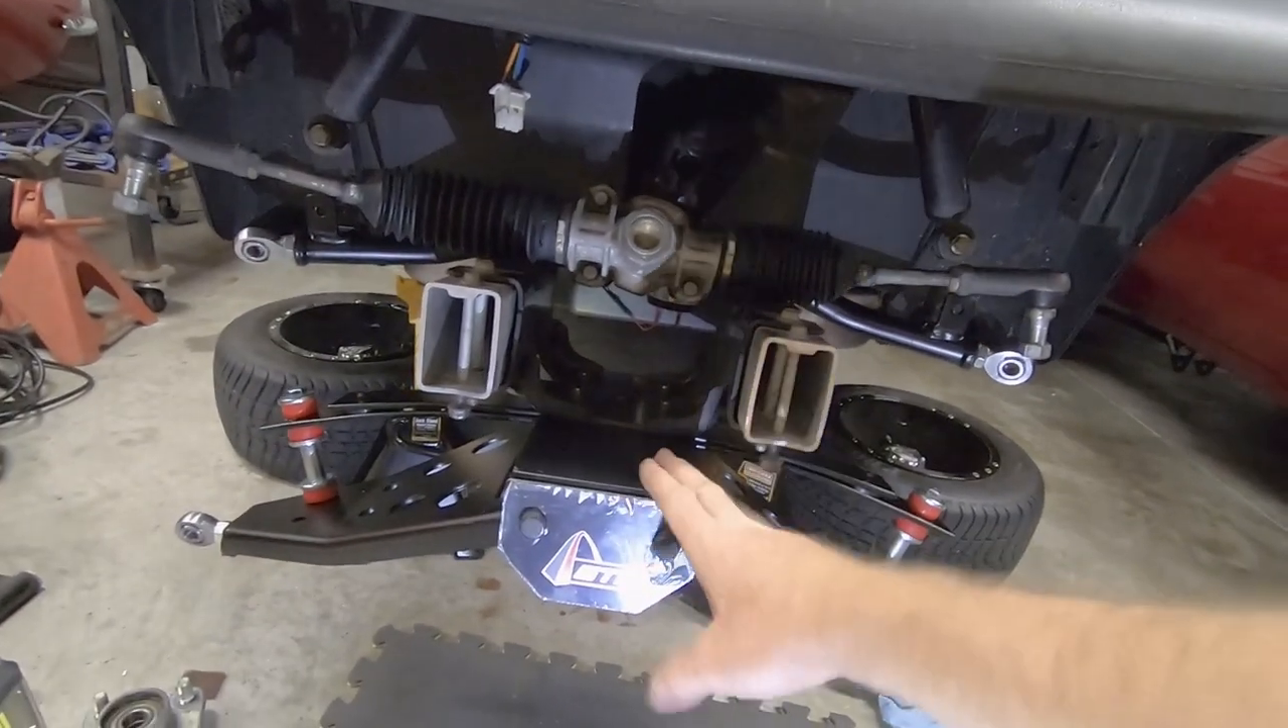Right now we have the main assembly on with these lower a arms upper a arms.